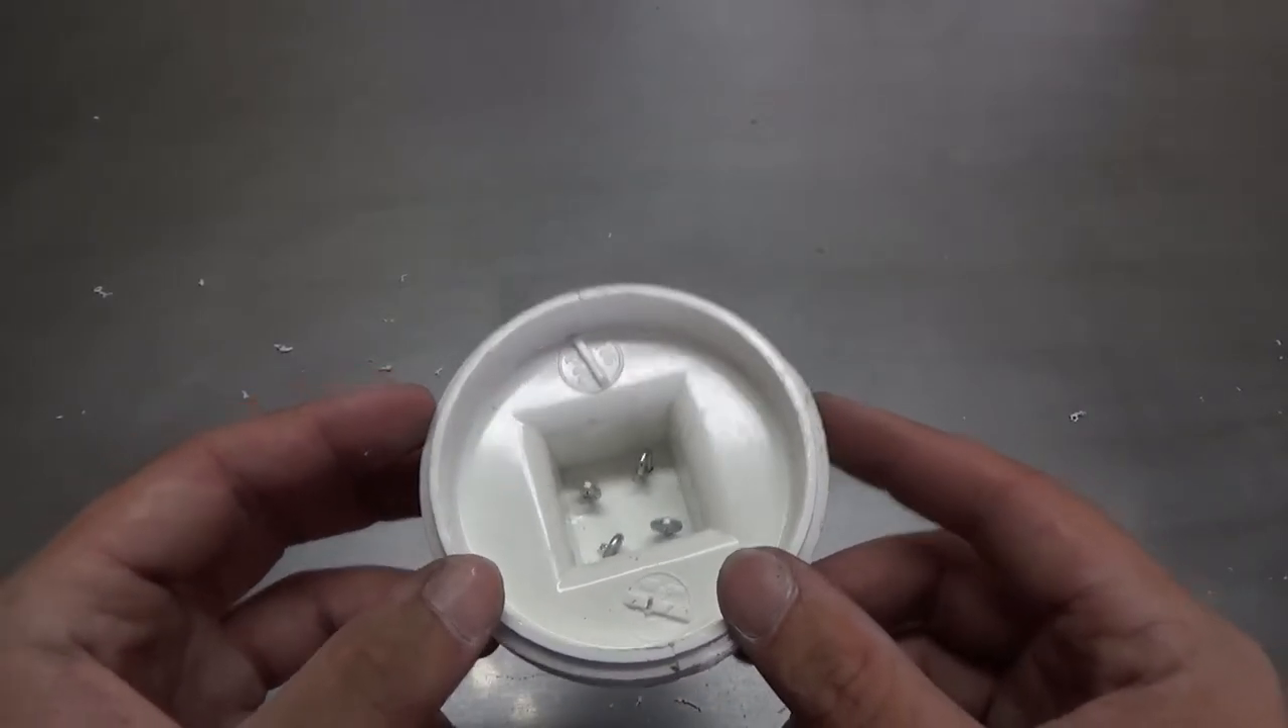I got my four eyelets in there.